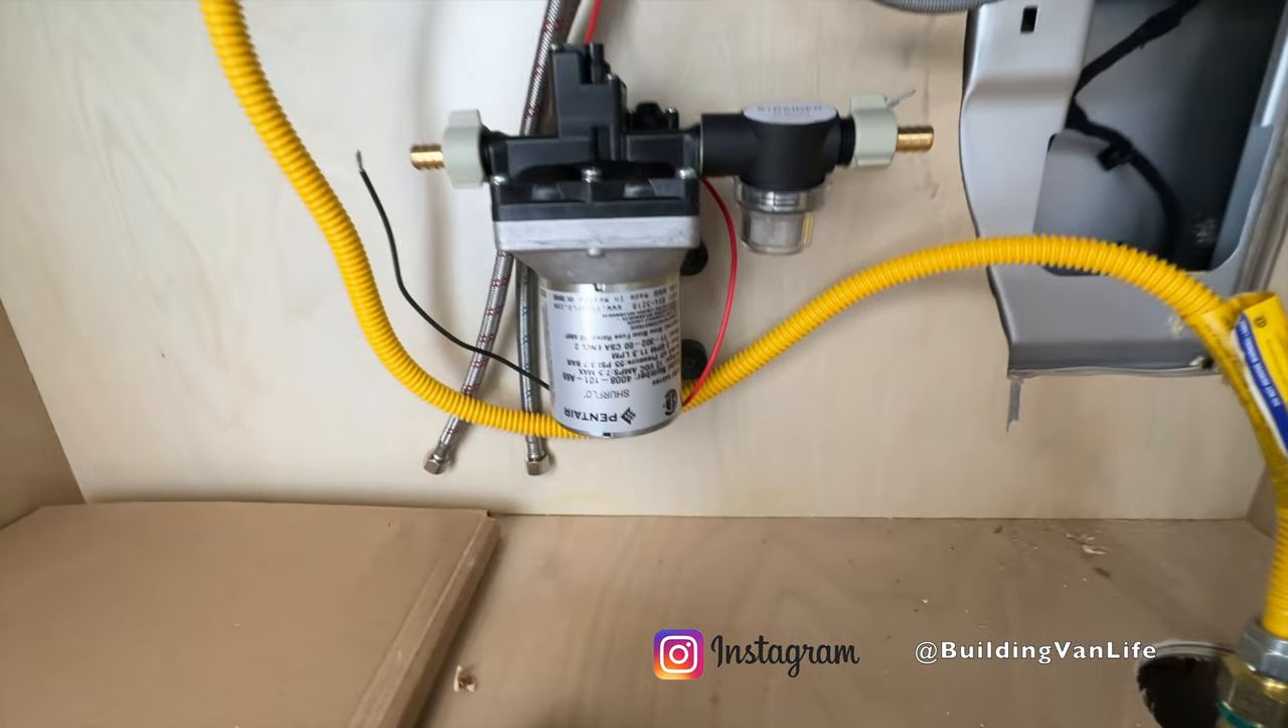So here we are under the sink cabinet and I've got the water pump mounted here.